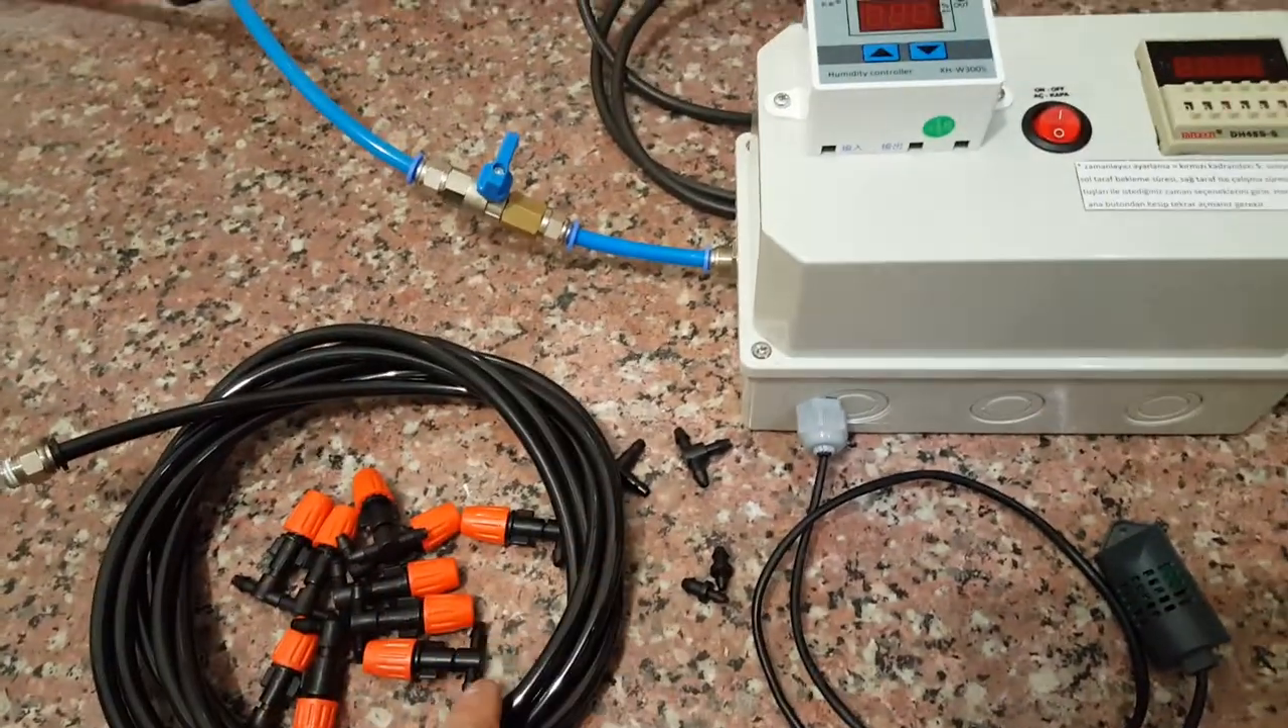Bu aşamada ben bizim daha evvelden hazır olan hattımızı bu şekilde cihazımızın girişine bağladım.